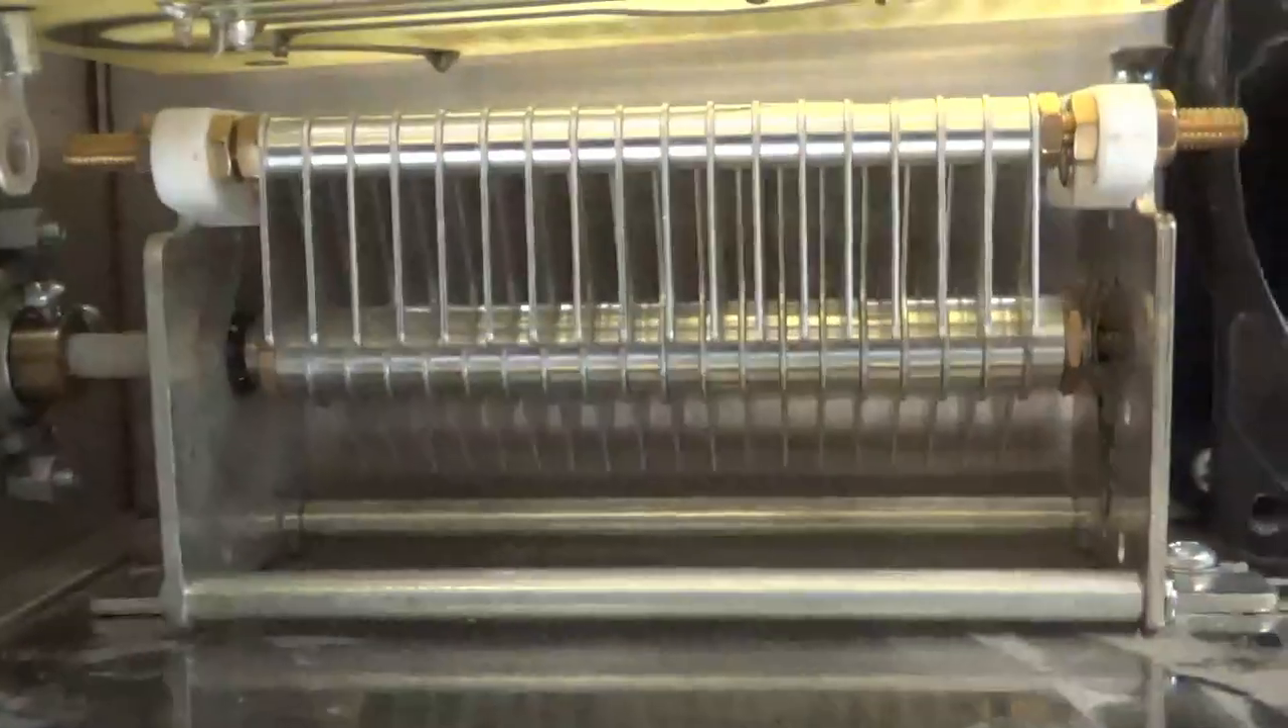New cap is installed. I just have to make the connection from the back of it up to the output network.